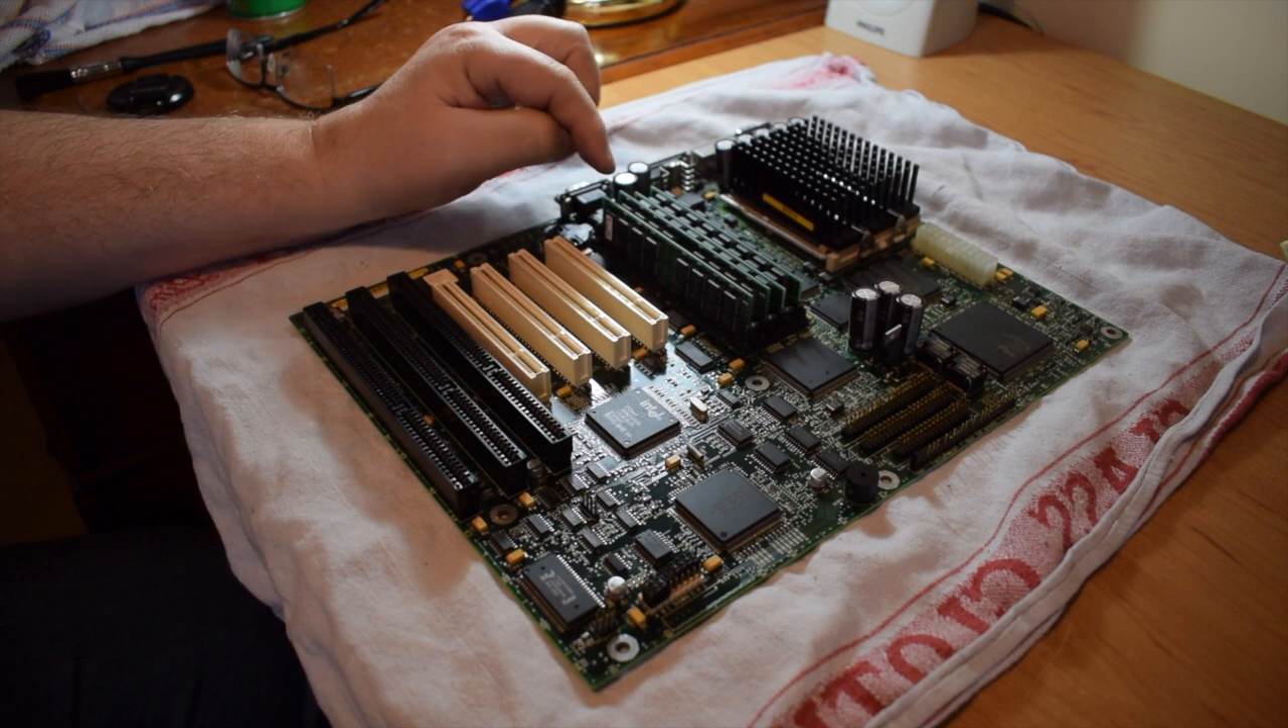Okay so the processor and heat sink are back in and the four bits of memory that came with the machine are in.